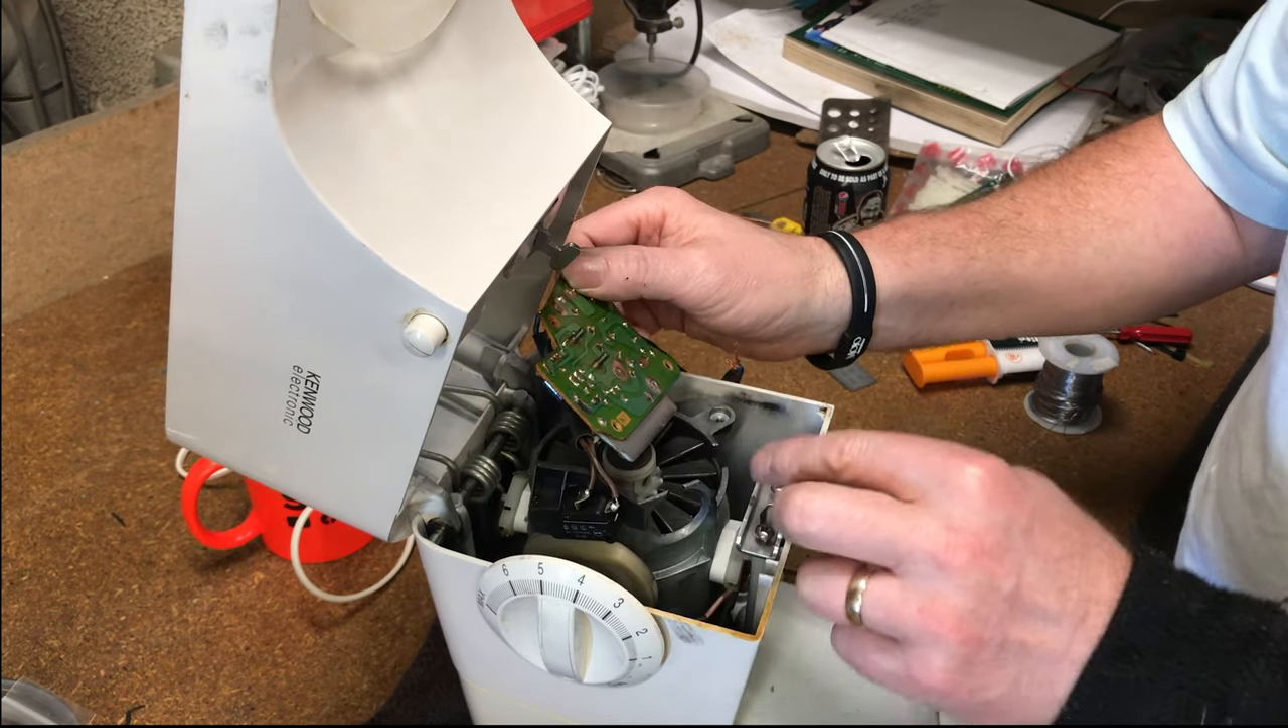Got the back off we've exposed the printed circuit board.